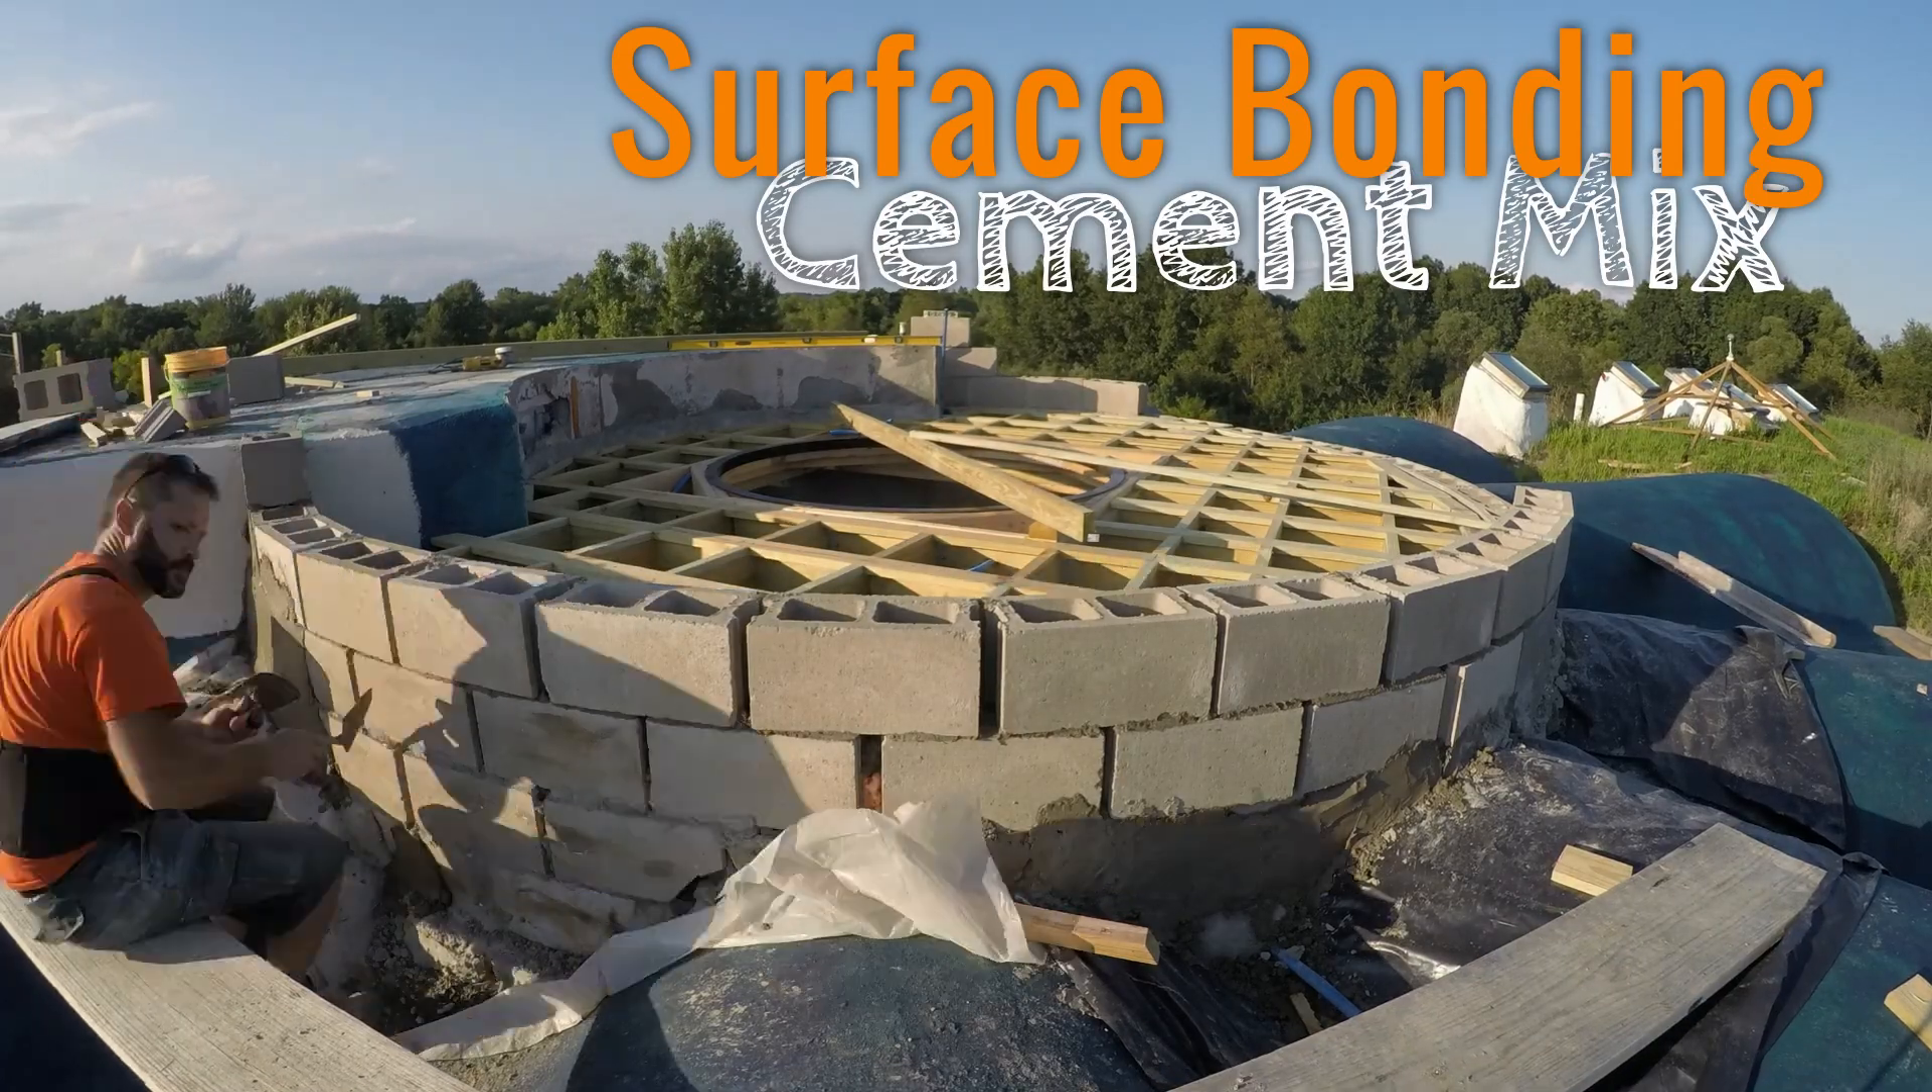Of course the inside circumference of the bricks are smaller, so the bricks fit tightly there, but leave gaps on the outside.